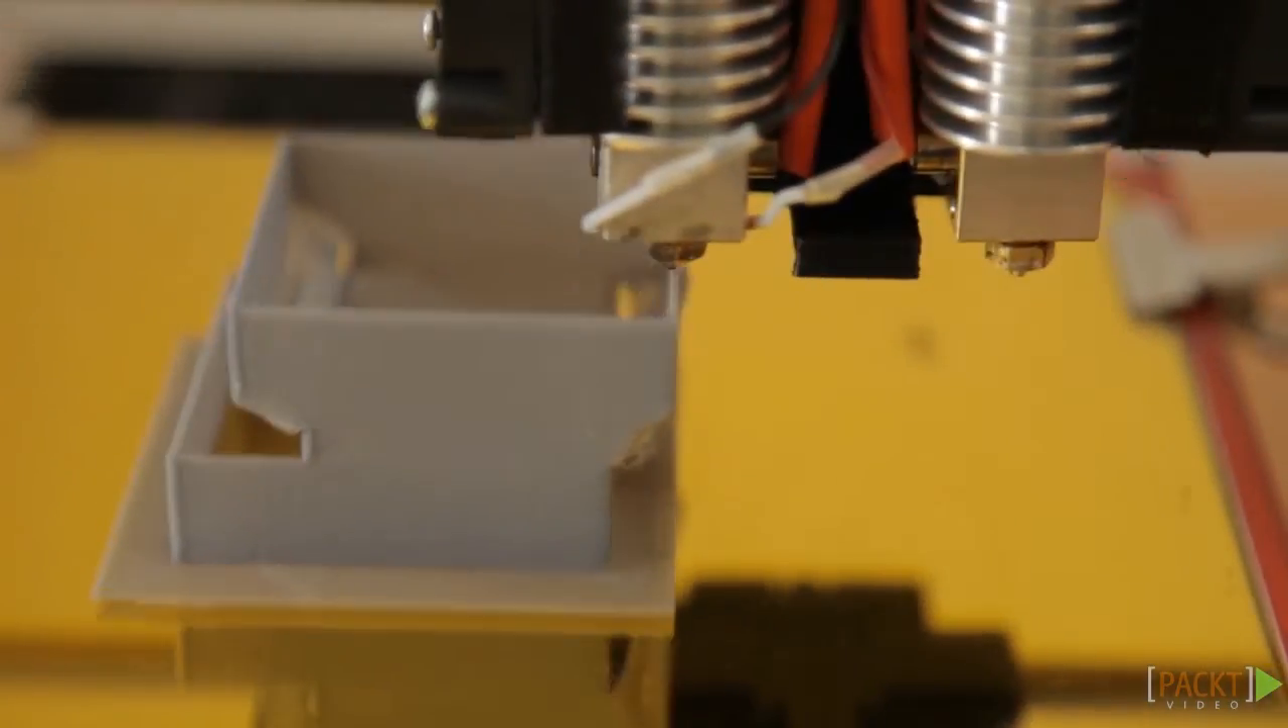What you'll see is that the layers are not aligned on top of one another, they're shifted.